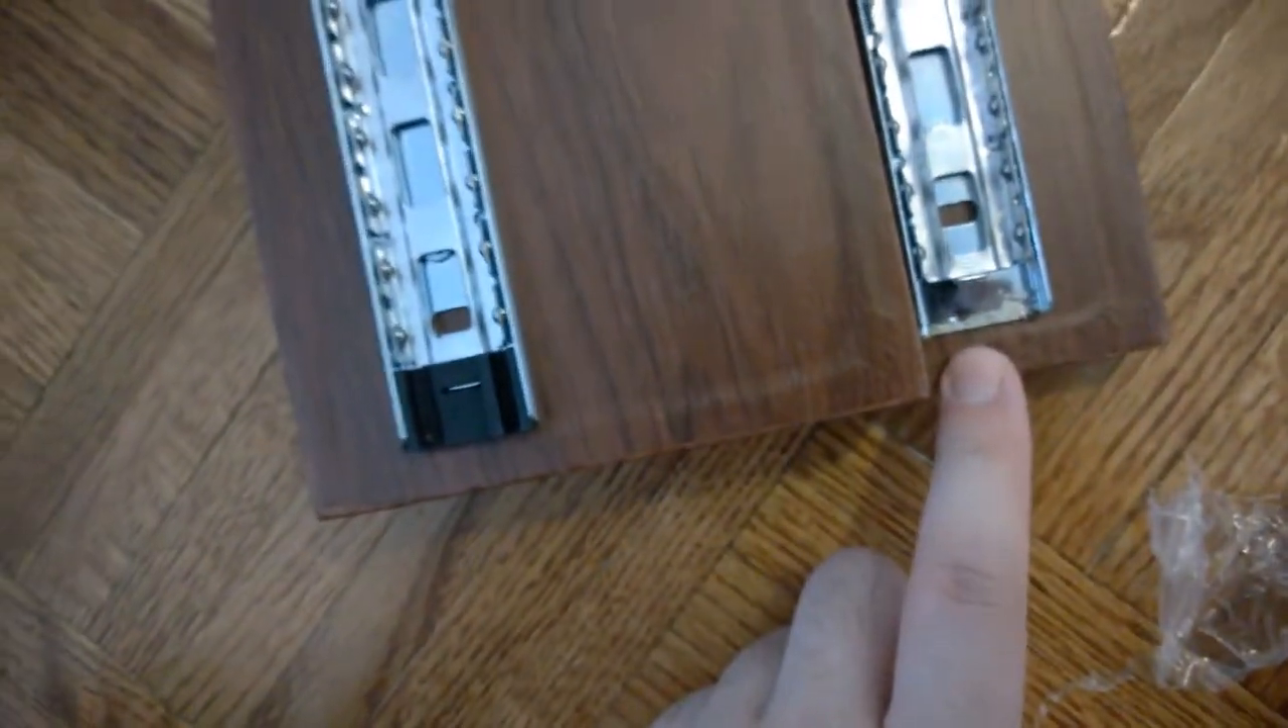I am missing a rubber piece on this side.